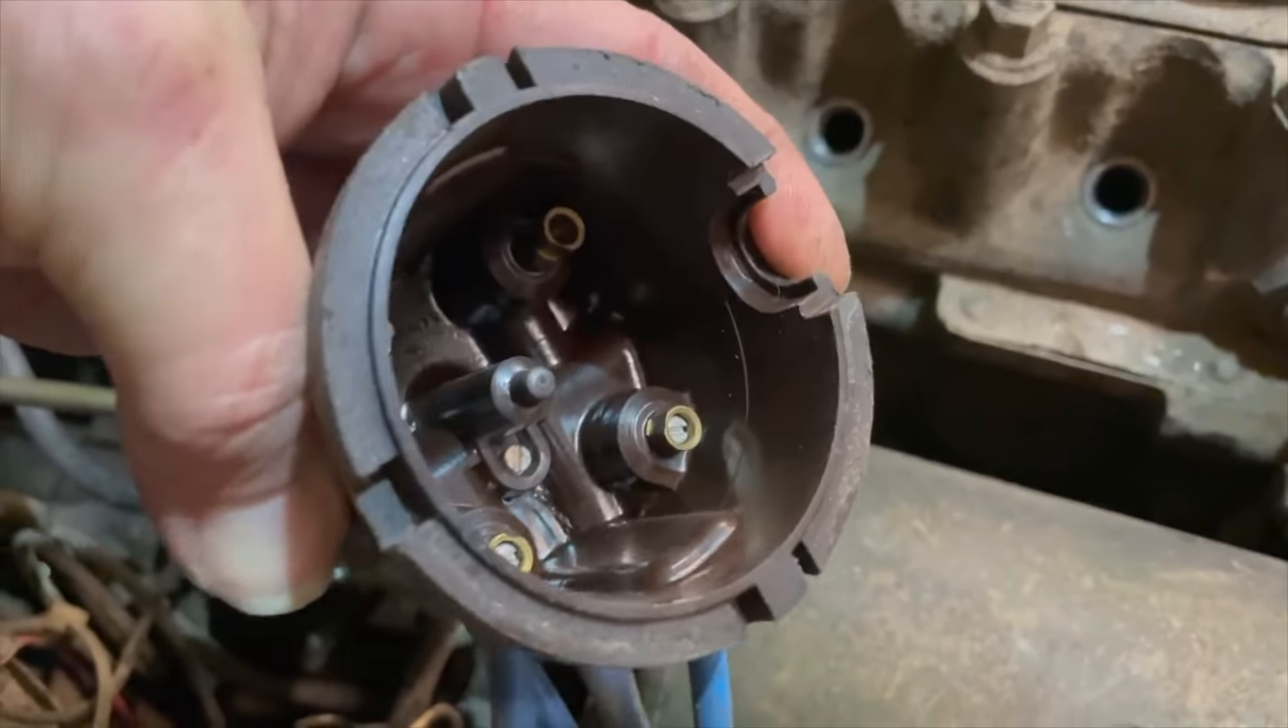I've pulled the distributor cap off.